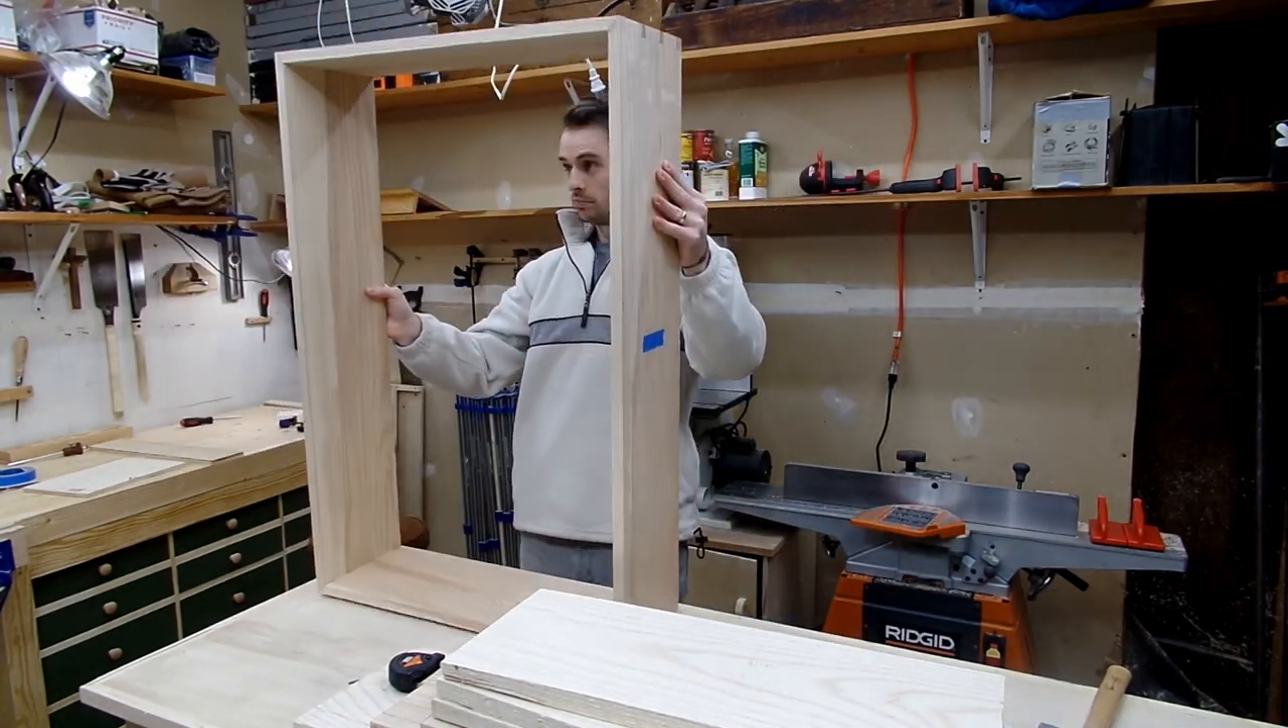So once the dovetails were complete I got to assemble the case and got my first look at the size of the case and was very pleased with how it looked.